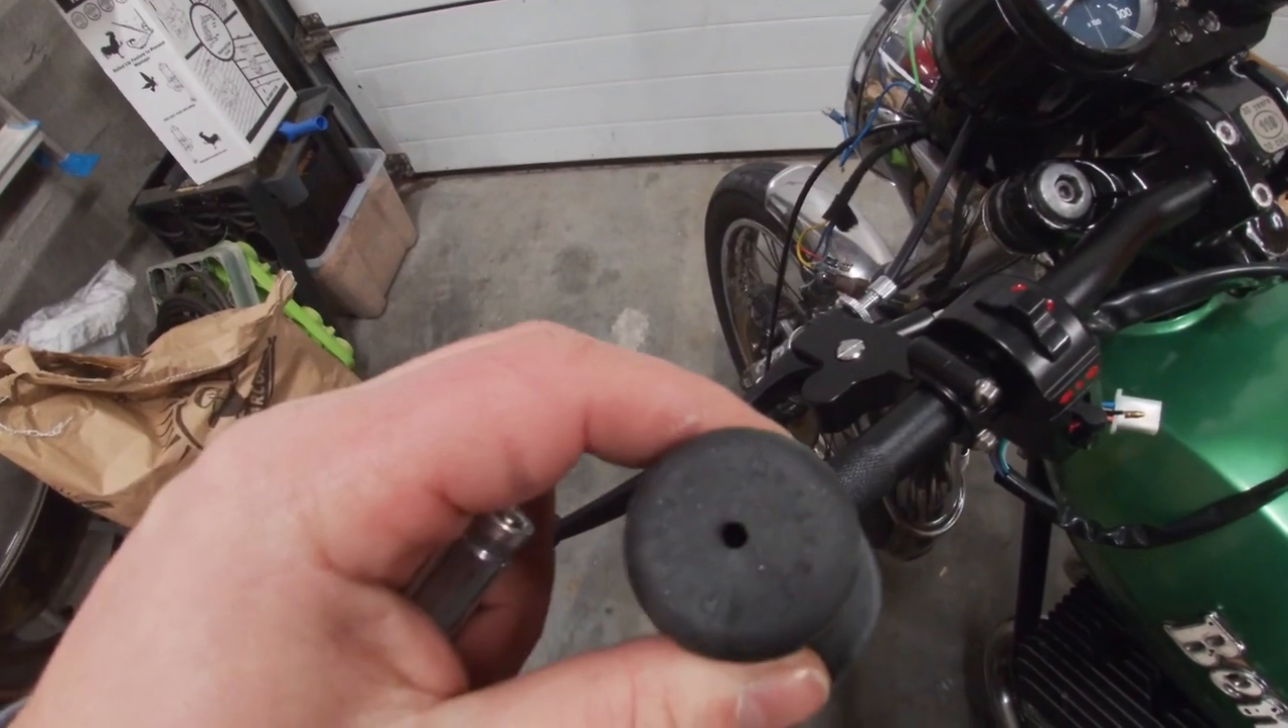One issue is the grips are somewhat closed, so I can't put this mounting boss for the mirrors in, unless I open this hole.